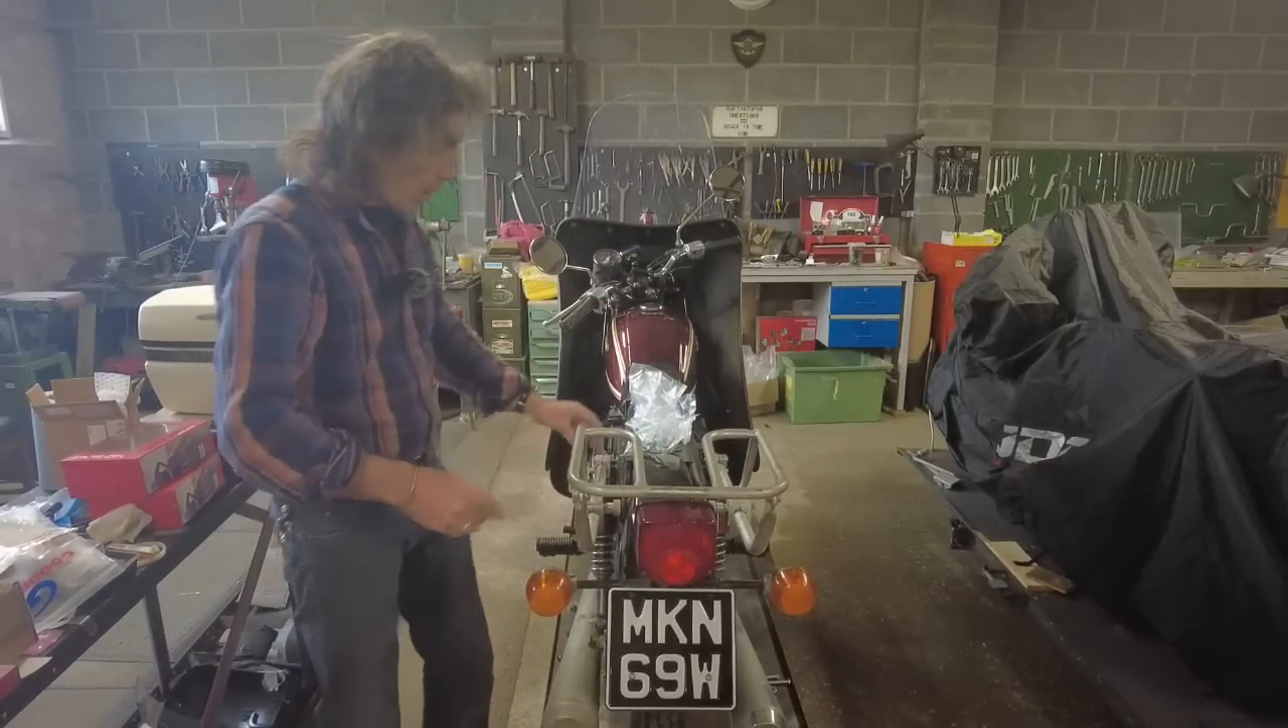But so look, the rack's on. We've done the welding, done the fitting.